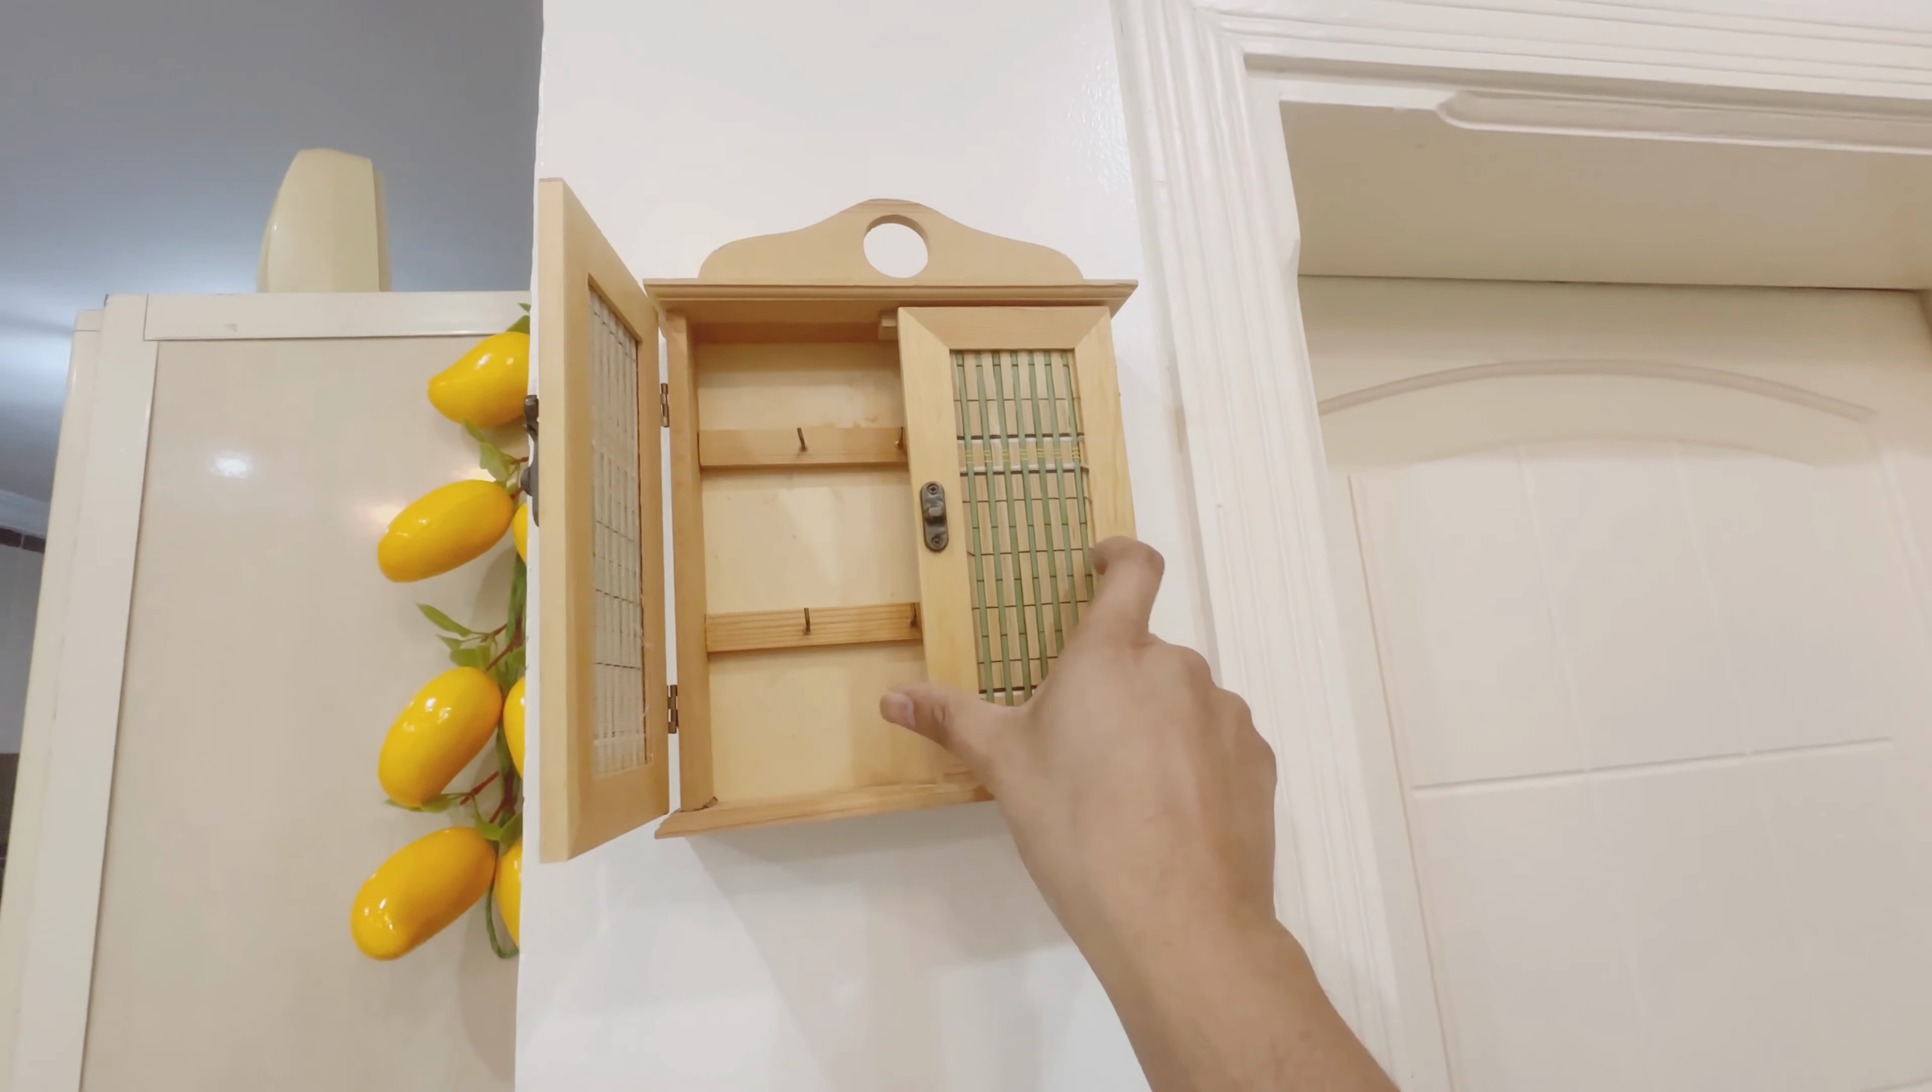यह की होल्डर भी जो है यह मैंने इंस्टॉल कर लिया है।